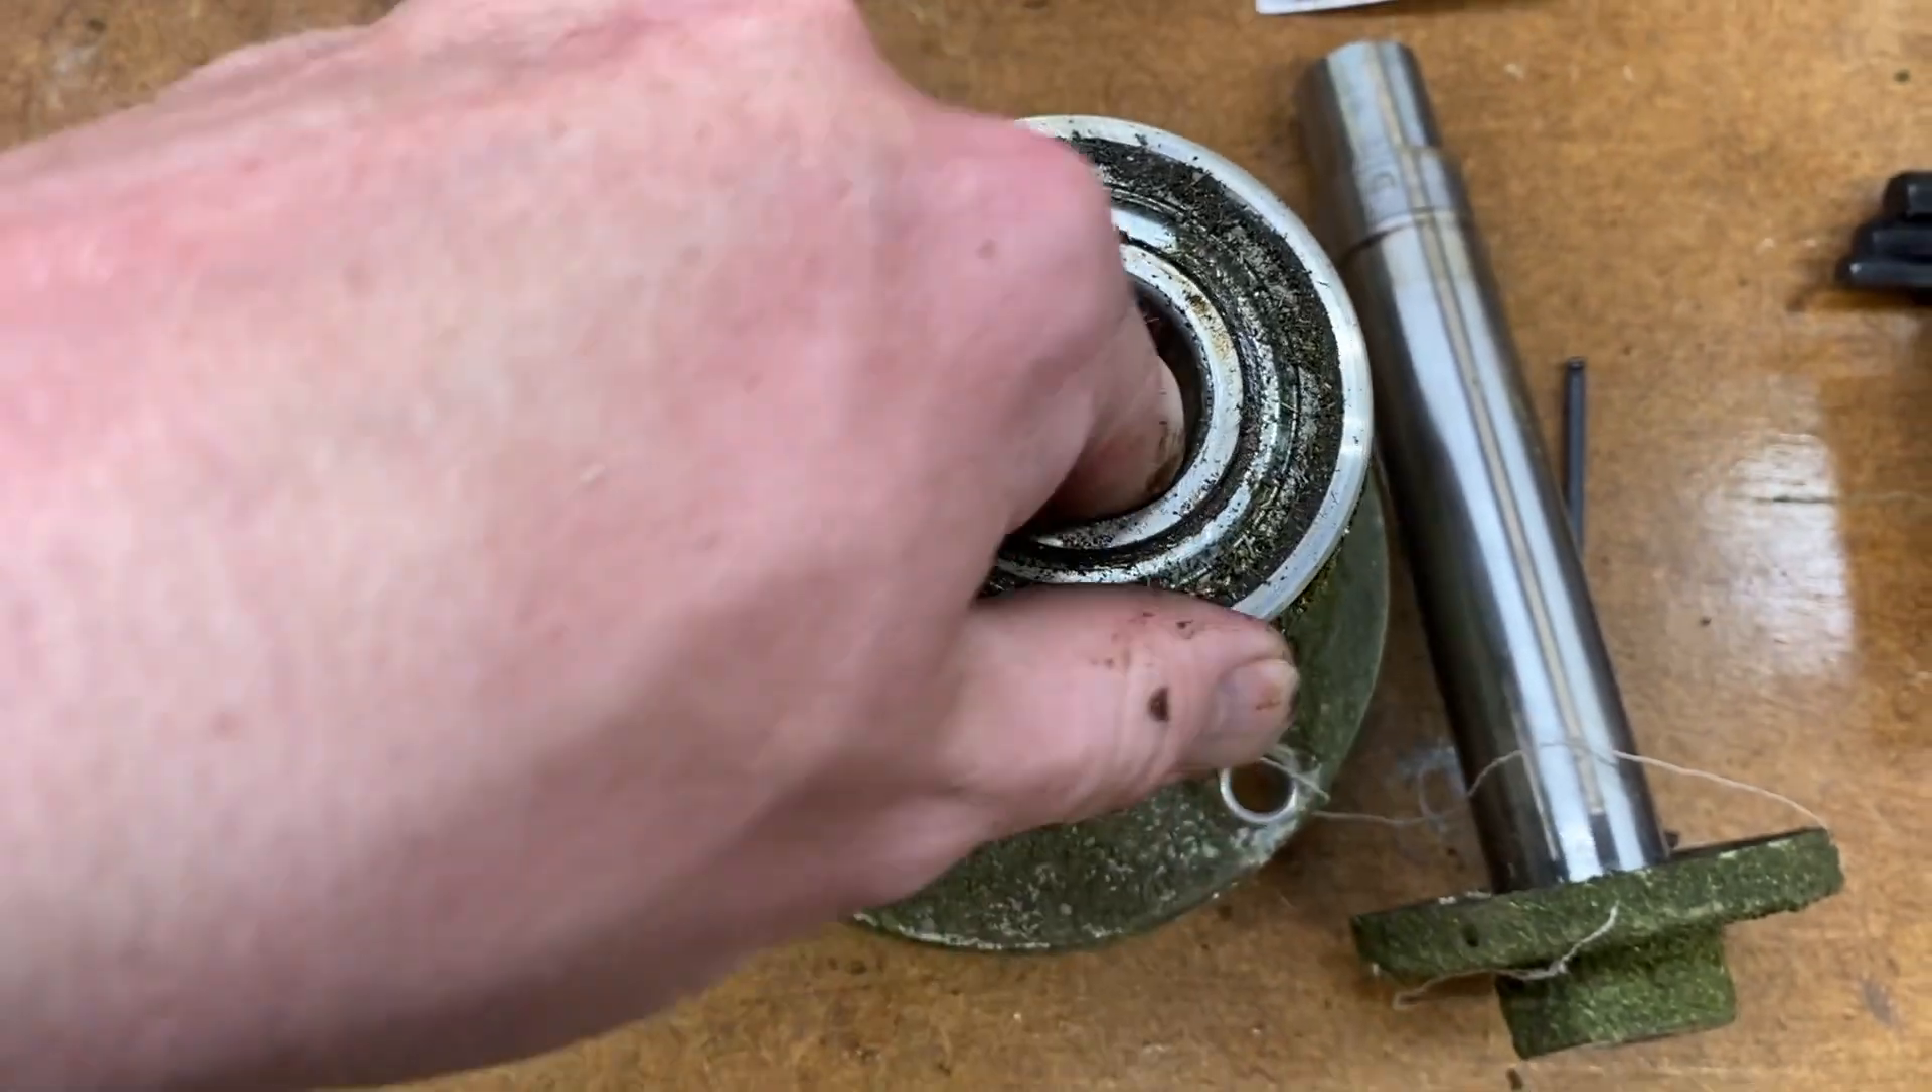Okay, so all we did is we took two hands, no tools, and we had pulled the center shaft out the rest way out the bottom.